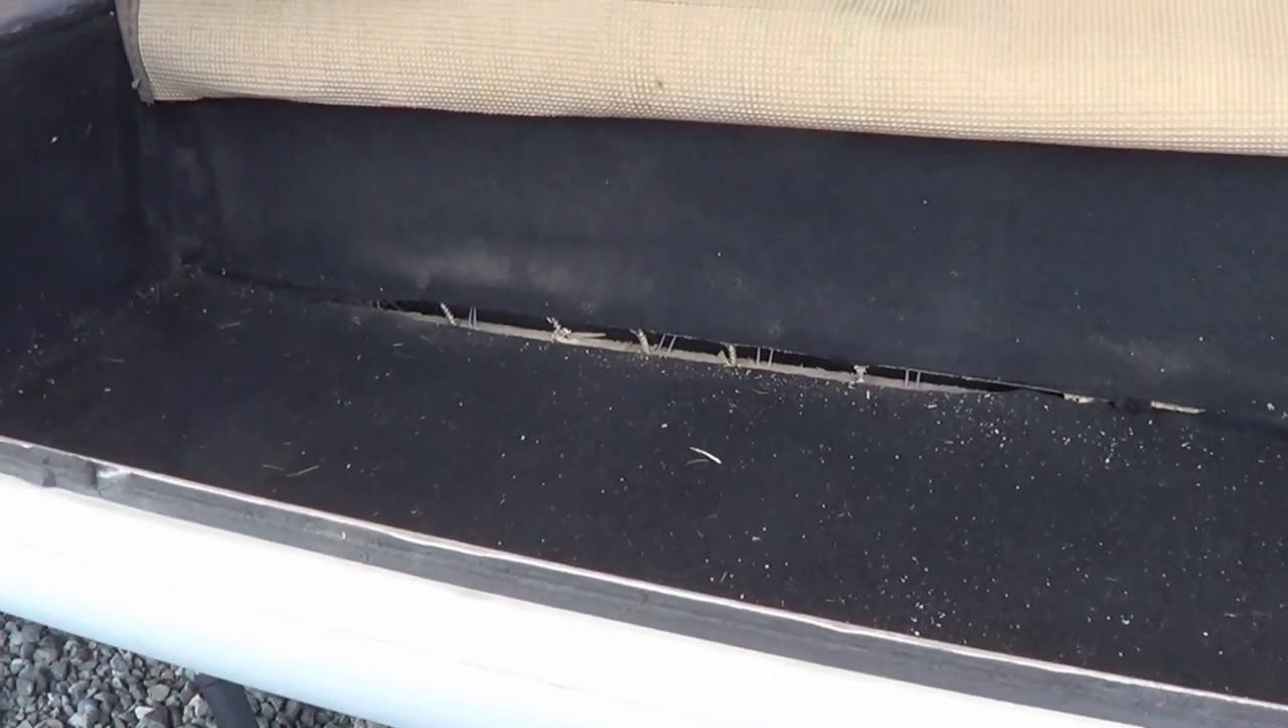You can see in here where the board is pulled away.